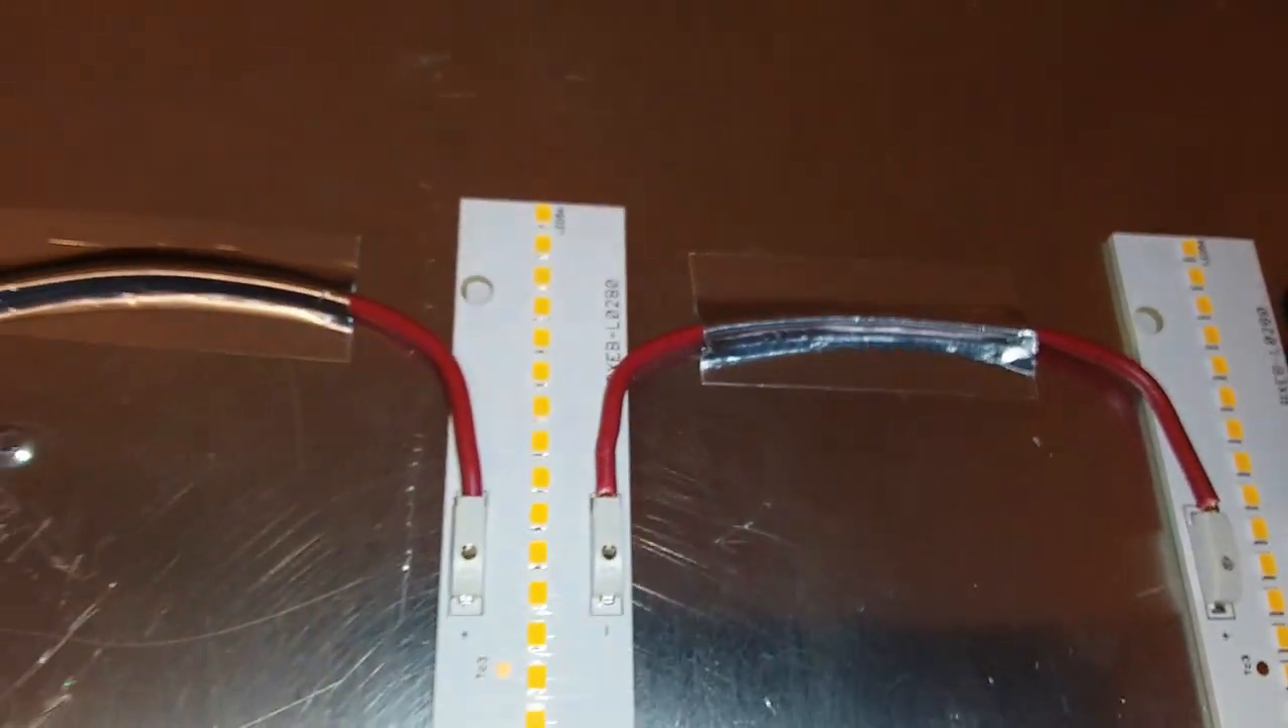I've used some, um, foil, uh, duct tape here to just, uh, secure the wire down.